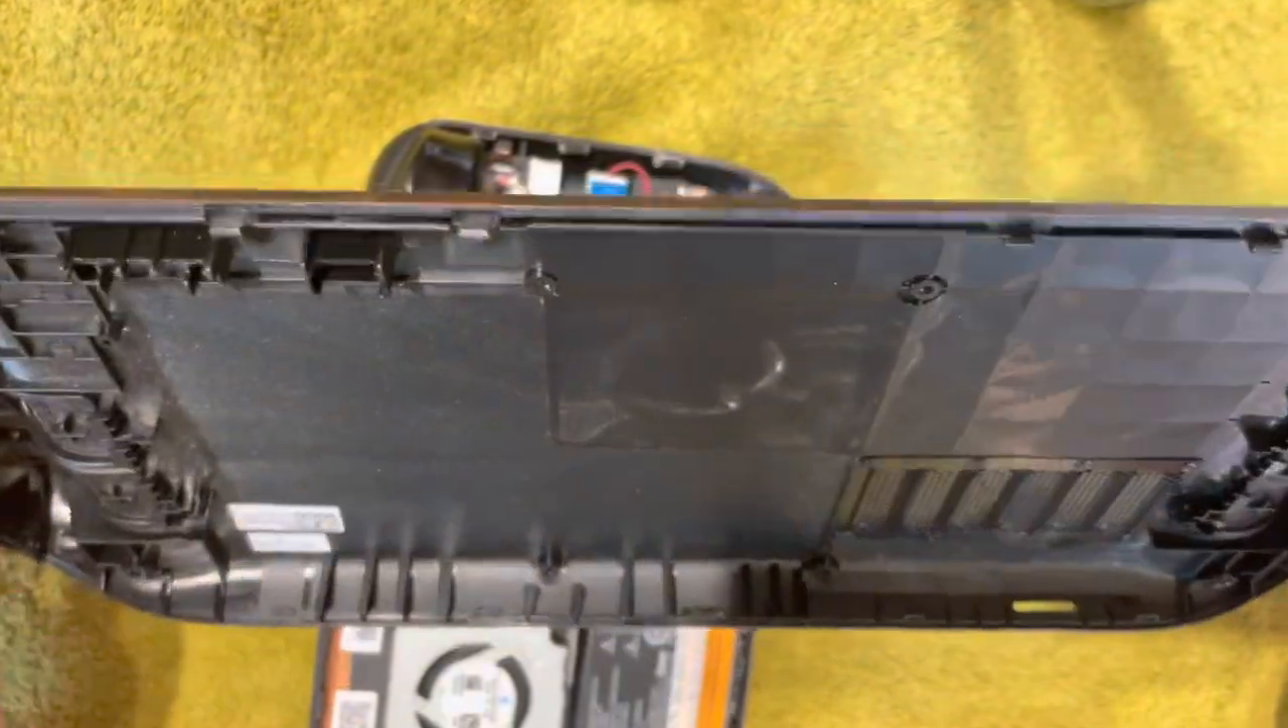Okay, we've got the back plate separated now.